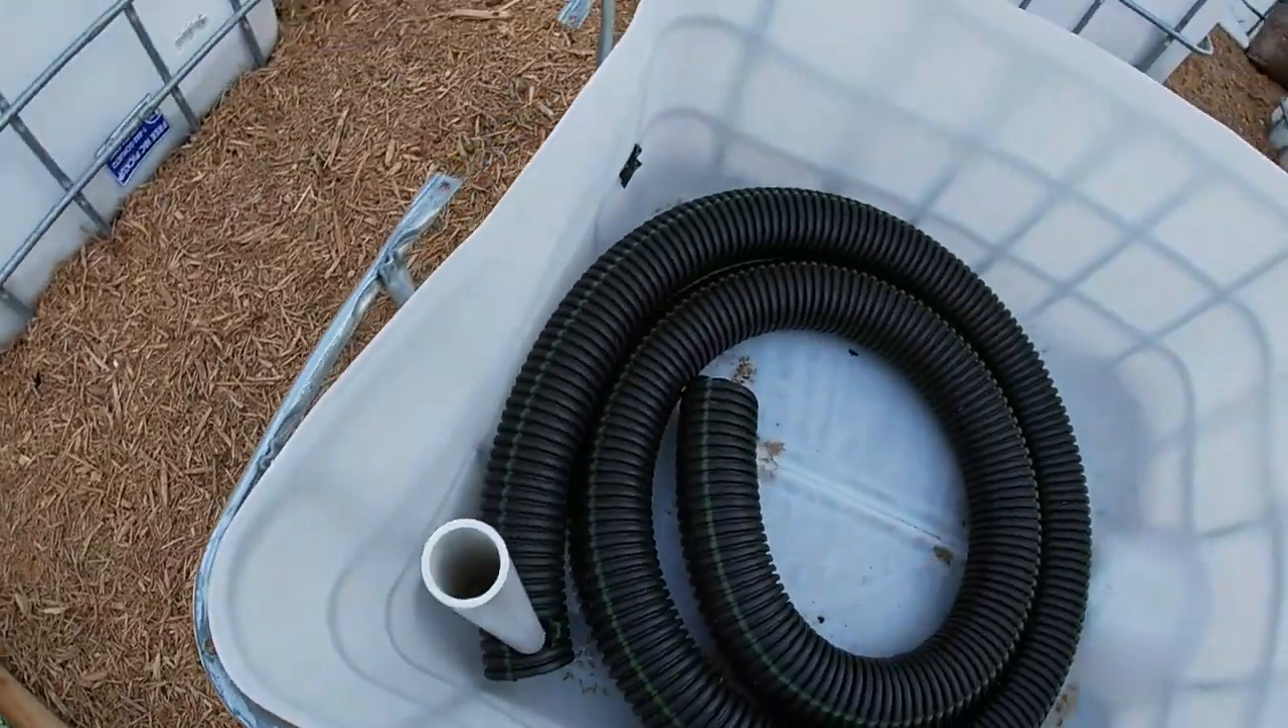Then we have just a PVC pipe inserted which is going to be our fill pipe. This will be off to the side.